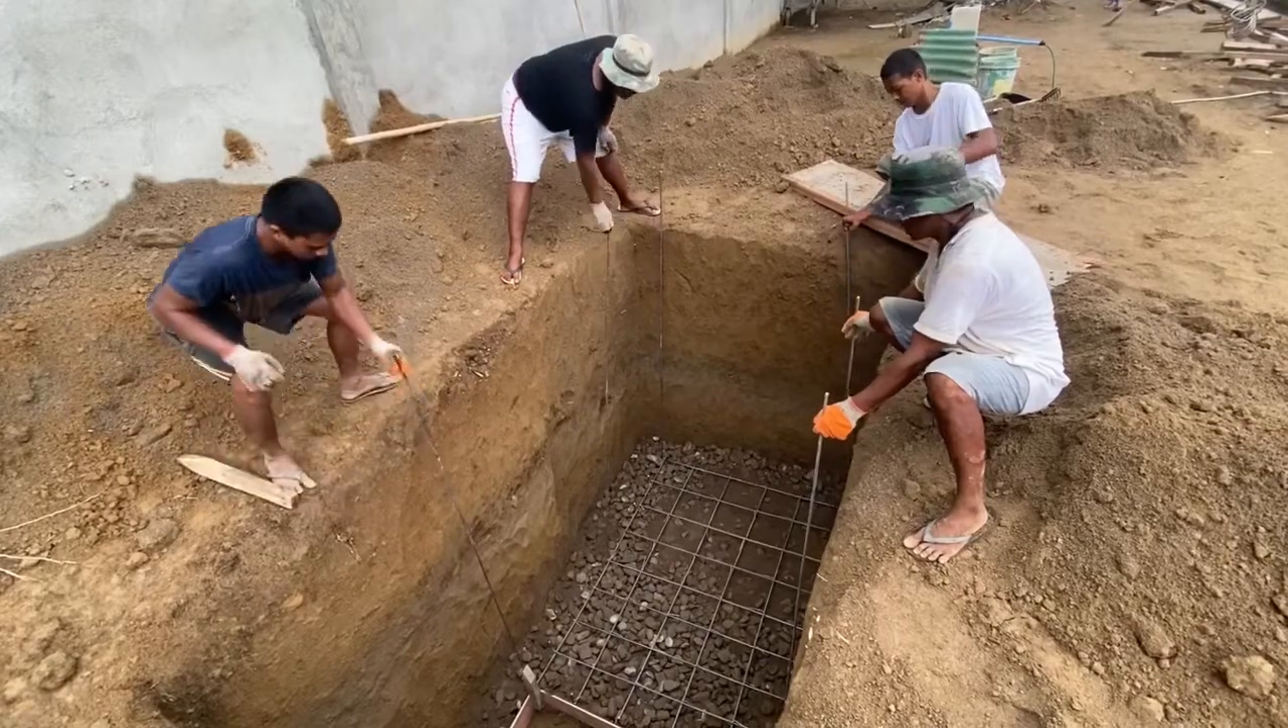The grid is in now we're ready to pour the concrete.